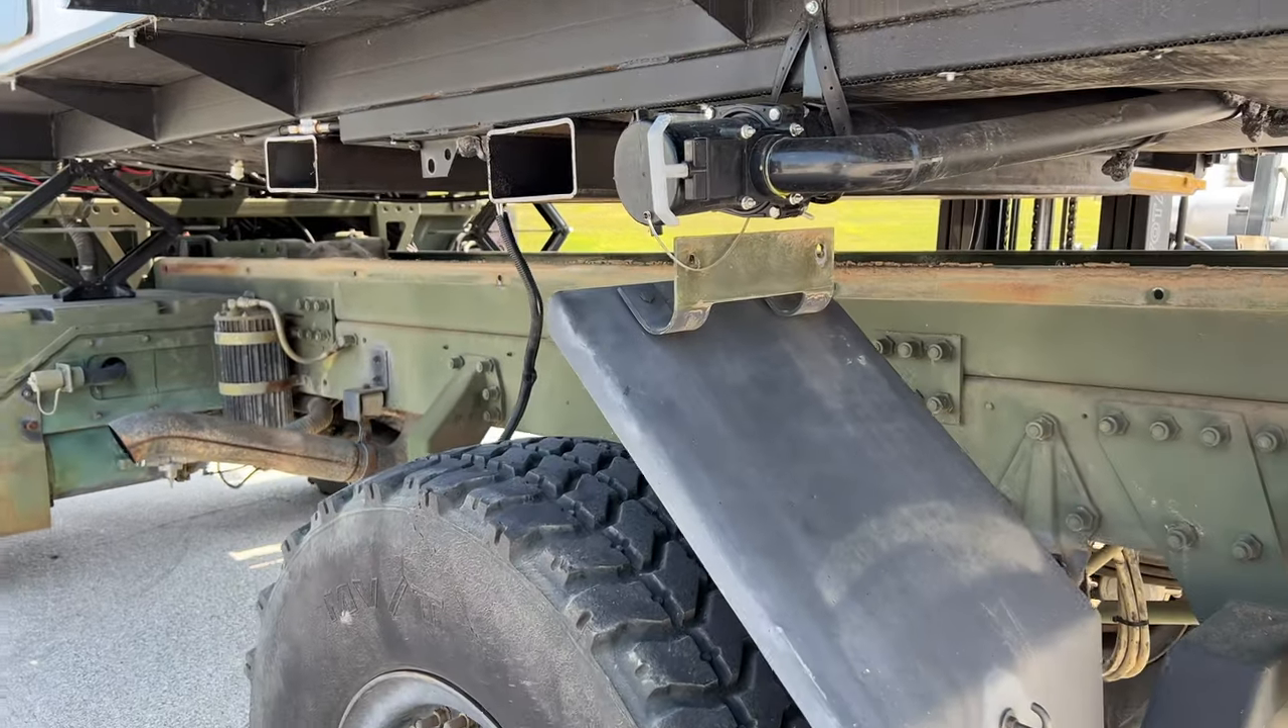Mudflap over here wants to hit the septic valves.